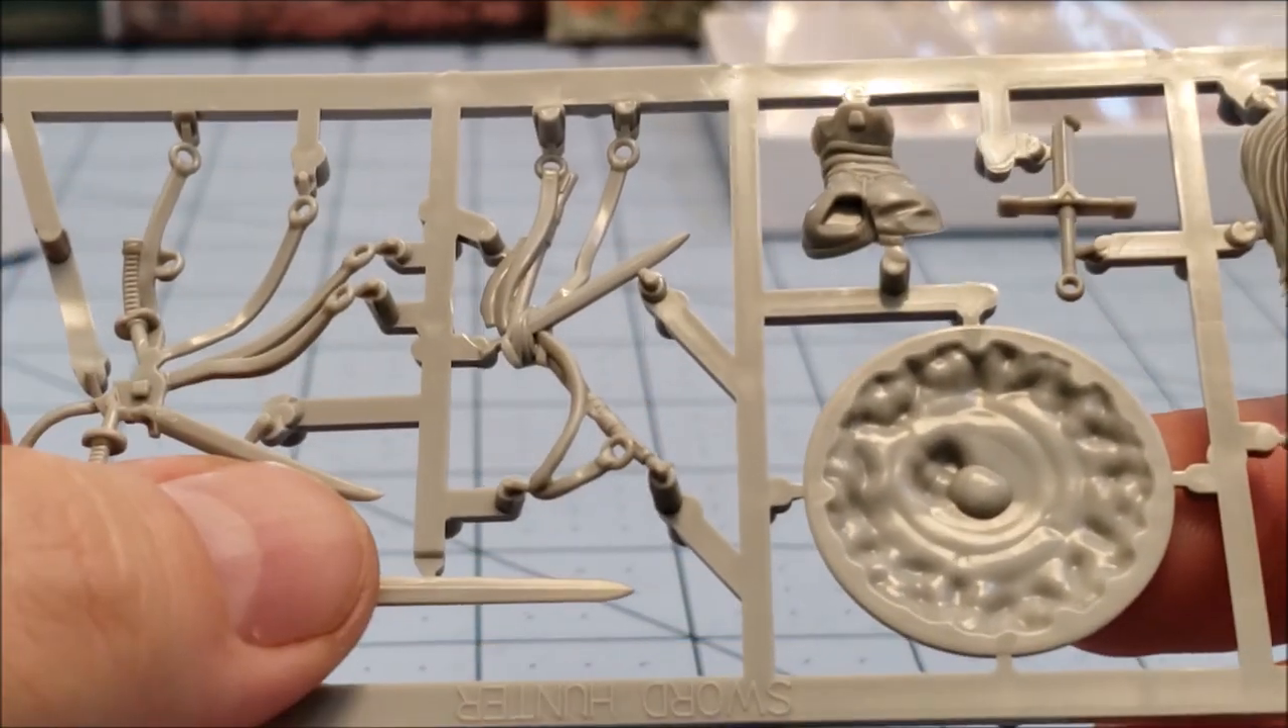The sword still needs to be built.